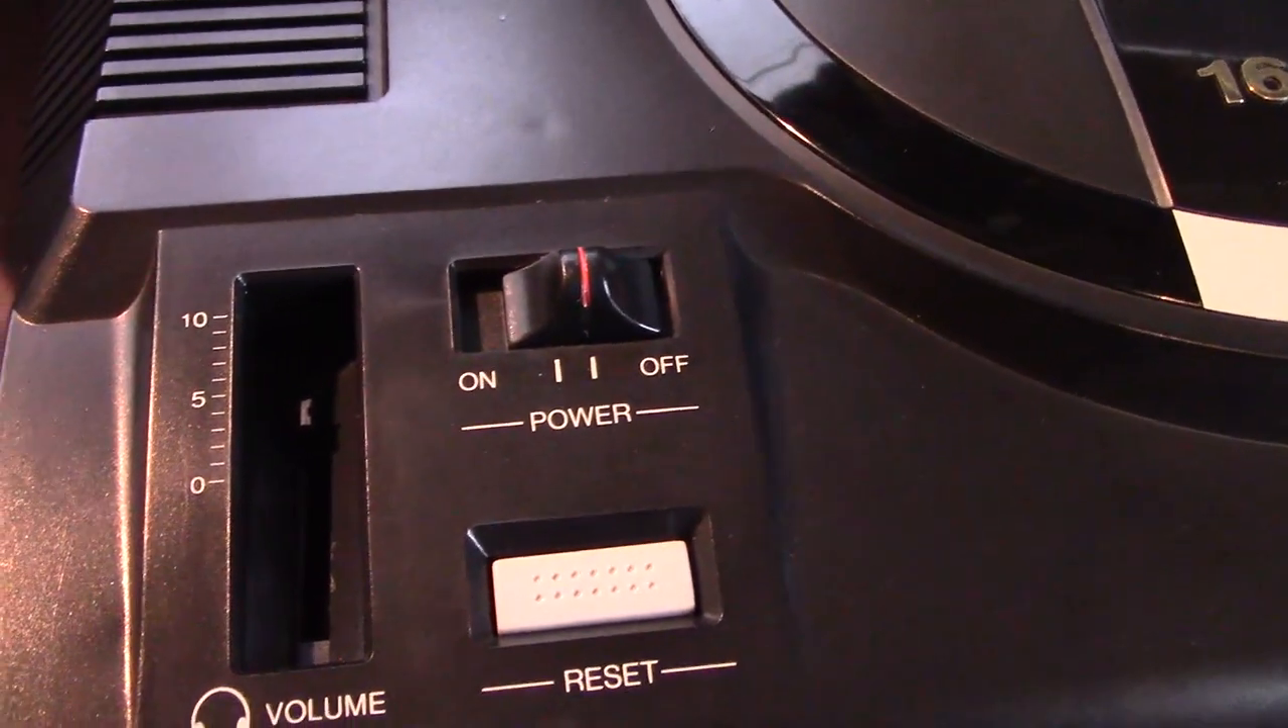The volume control doesn't have the thing on top.